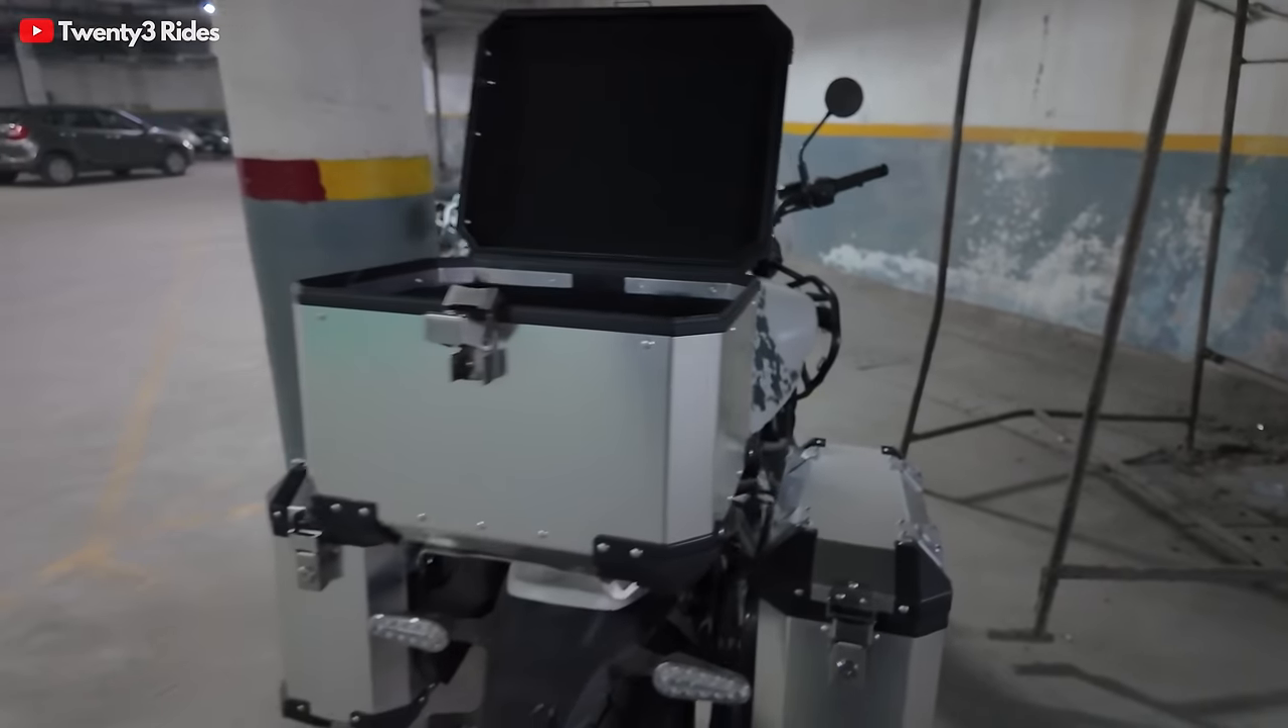Now this is how the complete setup looks like. This is the pannier setup and the top box as well installed on this machine. I think this is all set now.